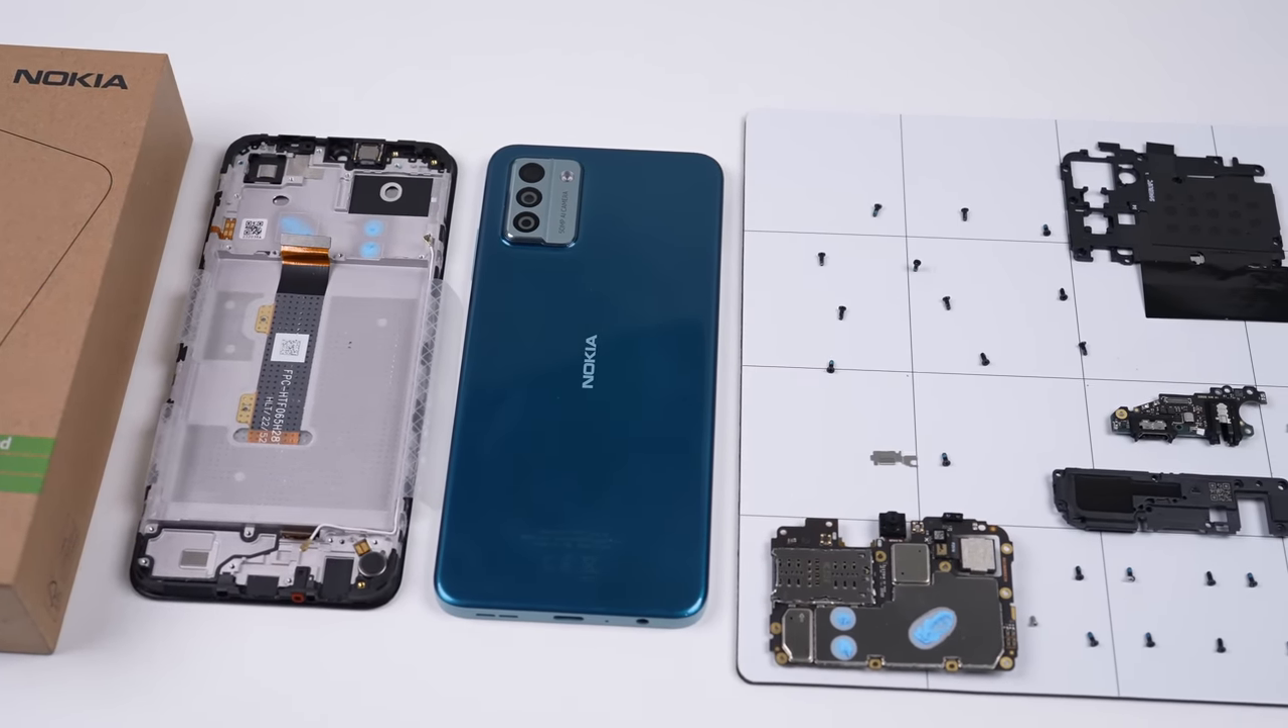With the G22 totally disassembled, it's time to evaluate whether this is actually a more repairable smartphone.